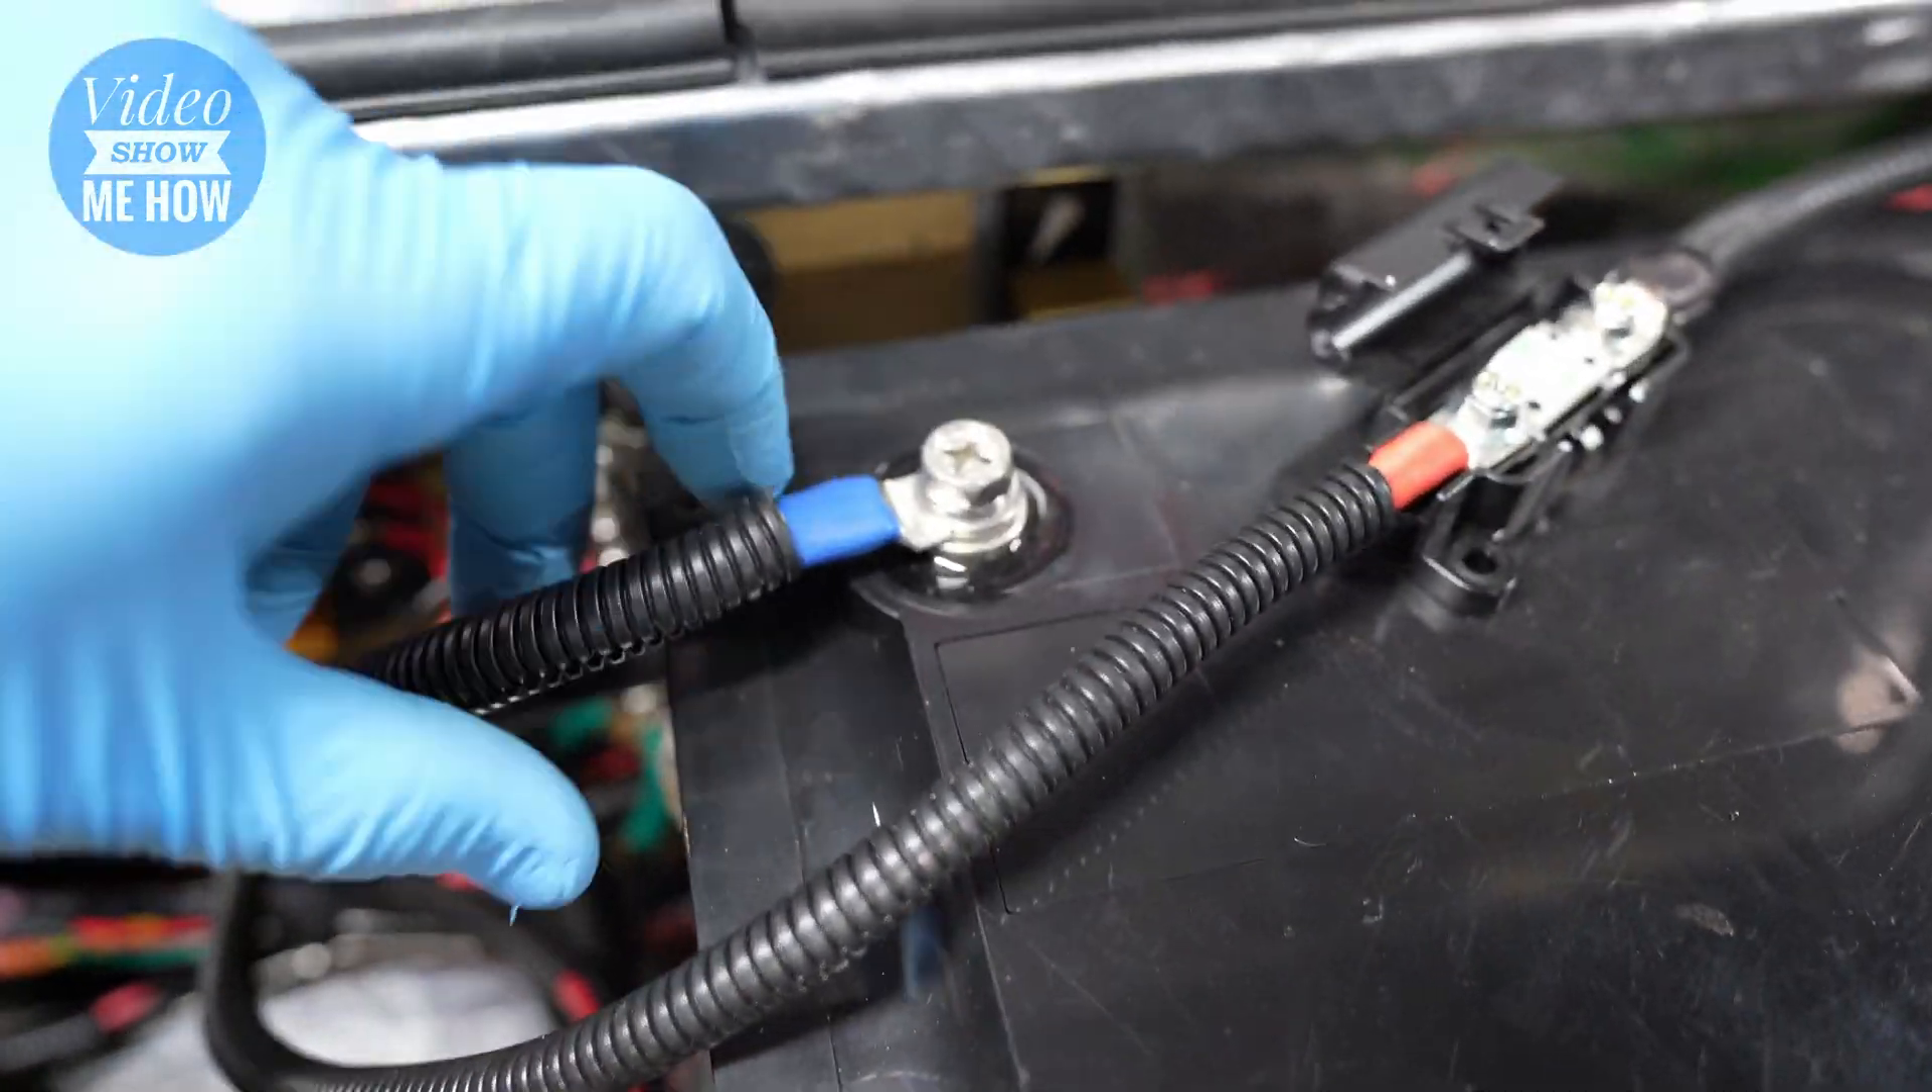So battery back in now all sorted there and i've connected up all of our different cables as we talked through there before.